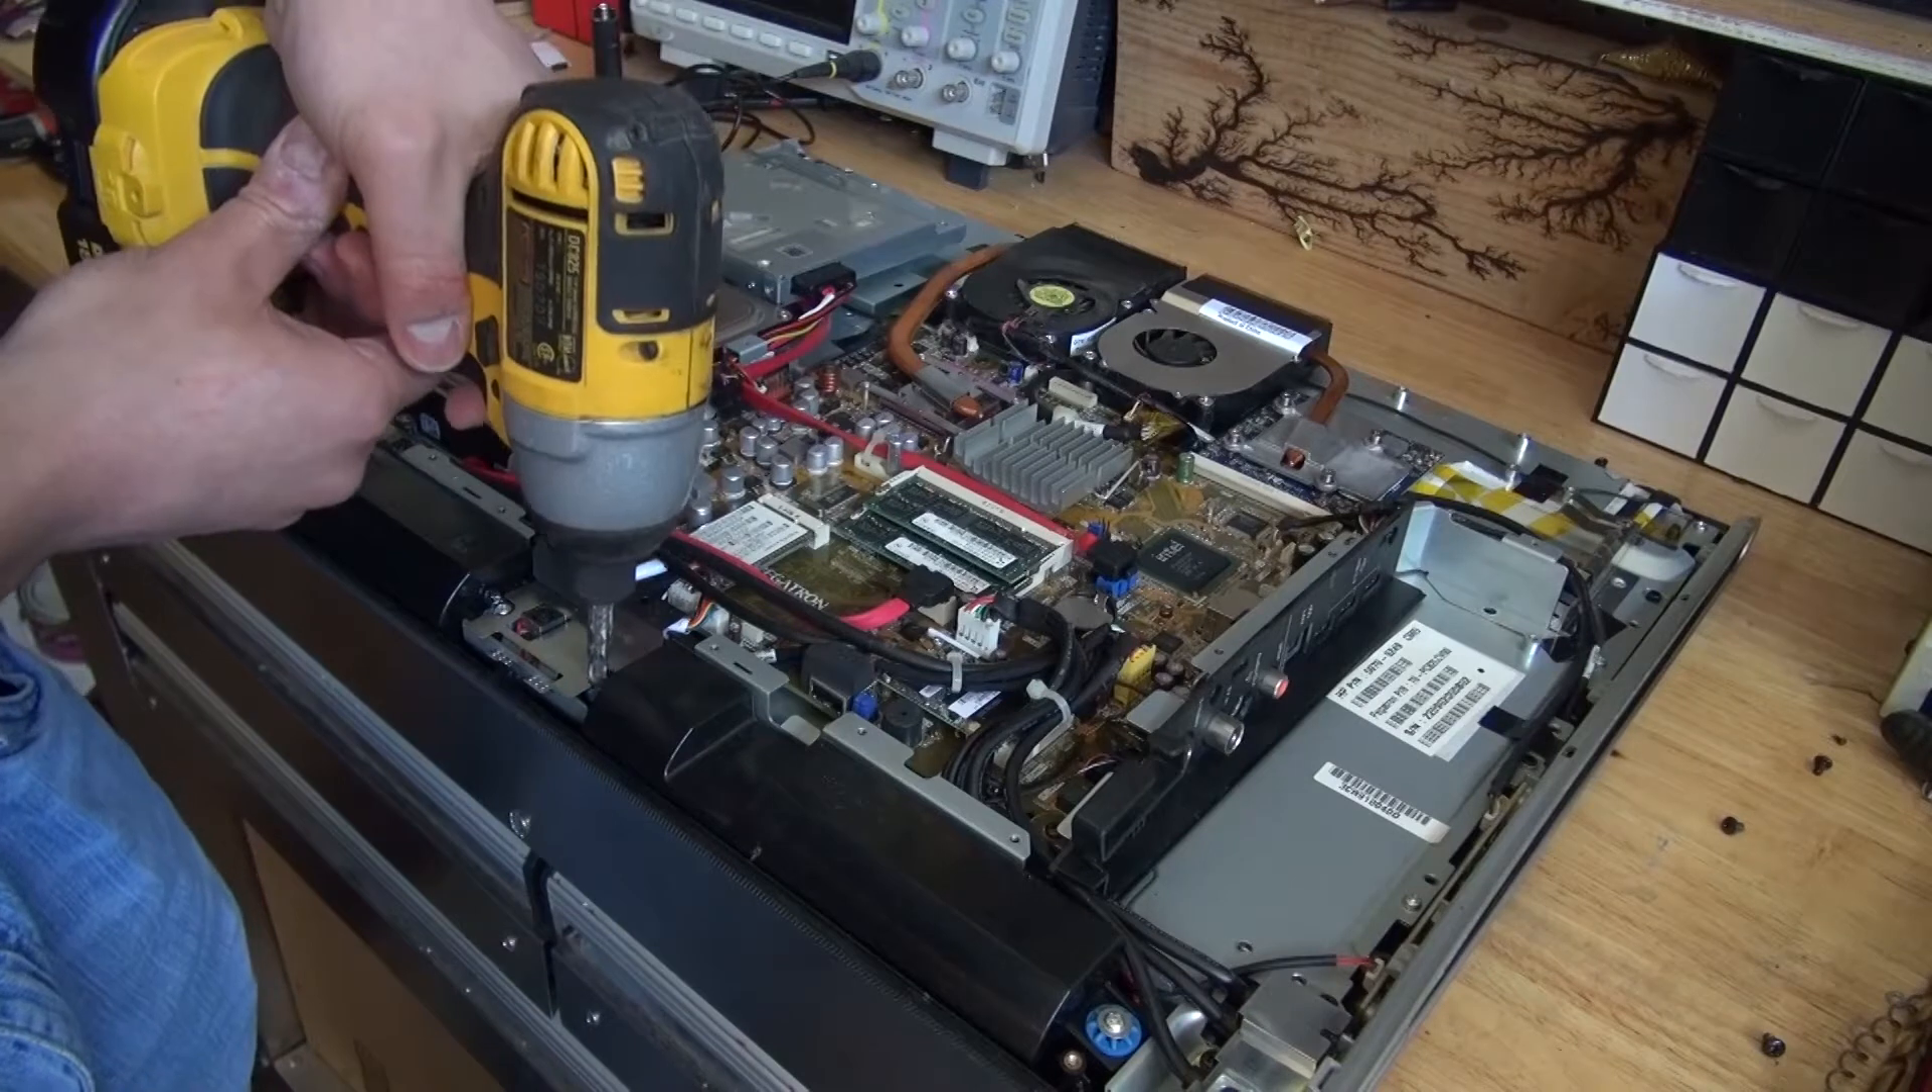And there, the motherboard is now revealed.